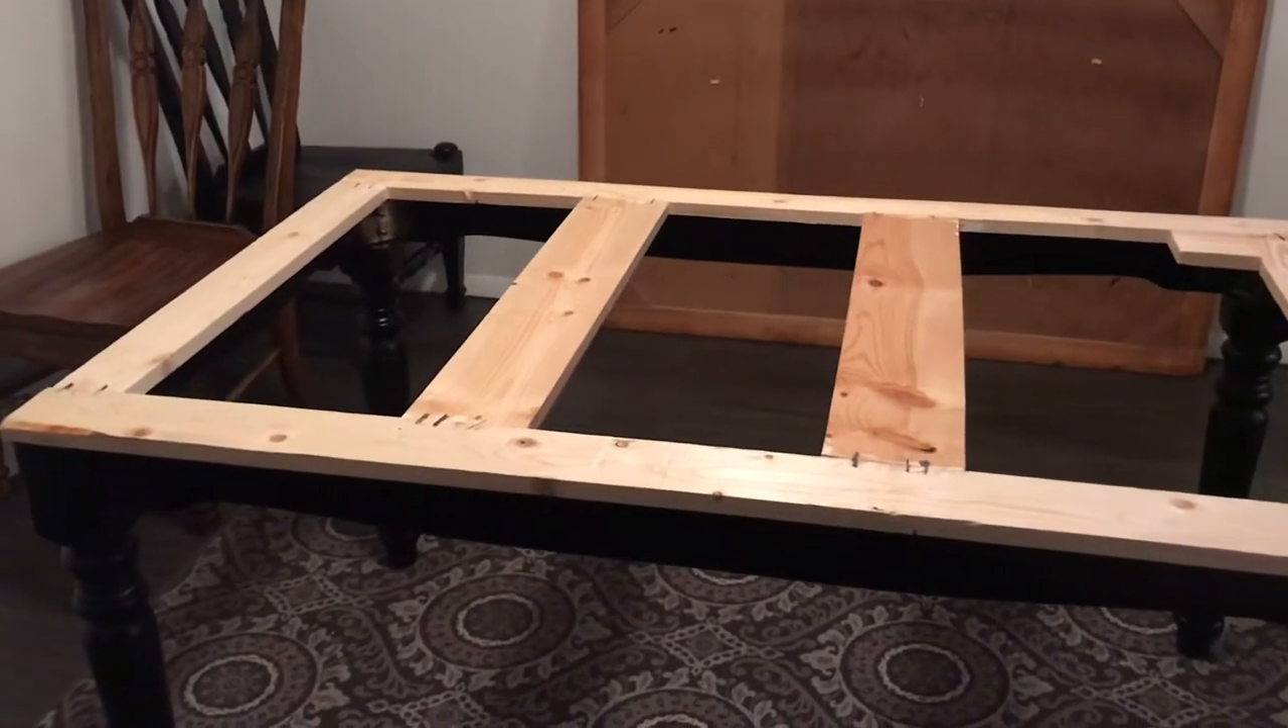The frame is now completed as you can see my husband finished that.